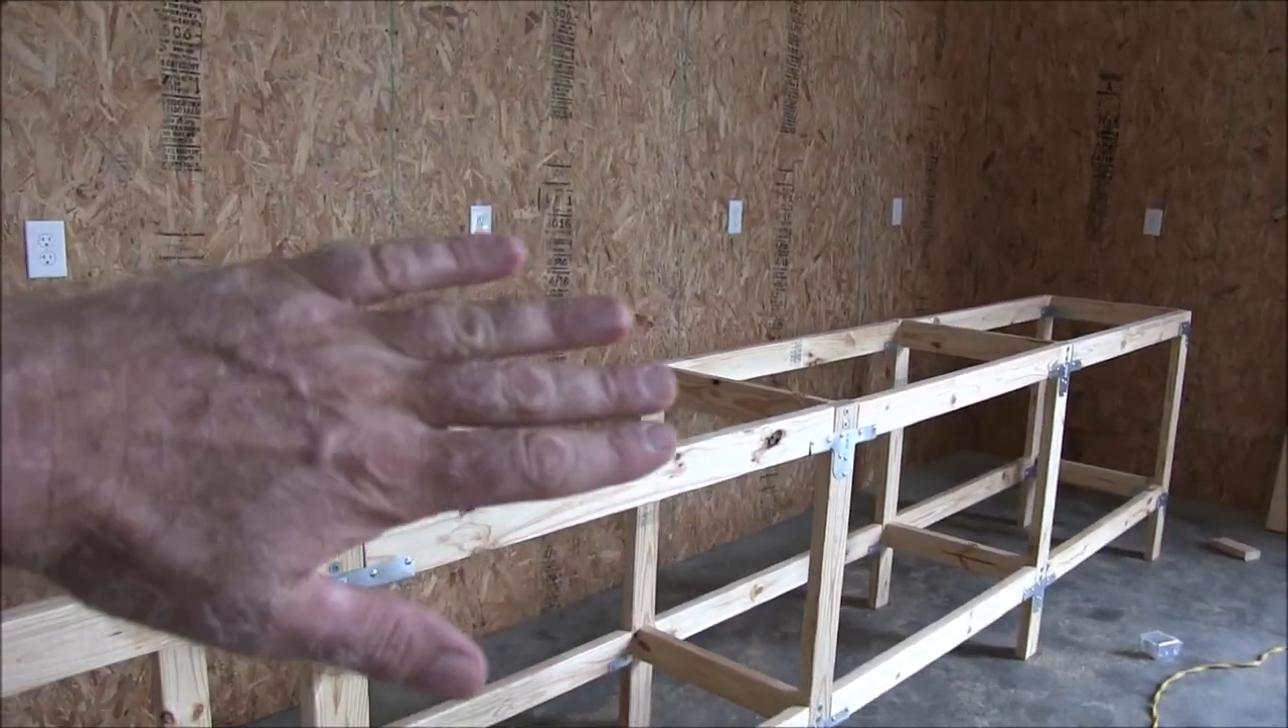I got my supports going across.